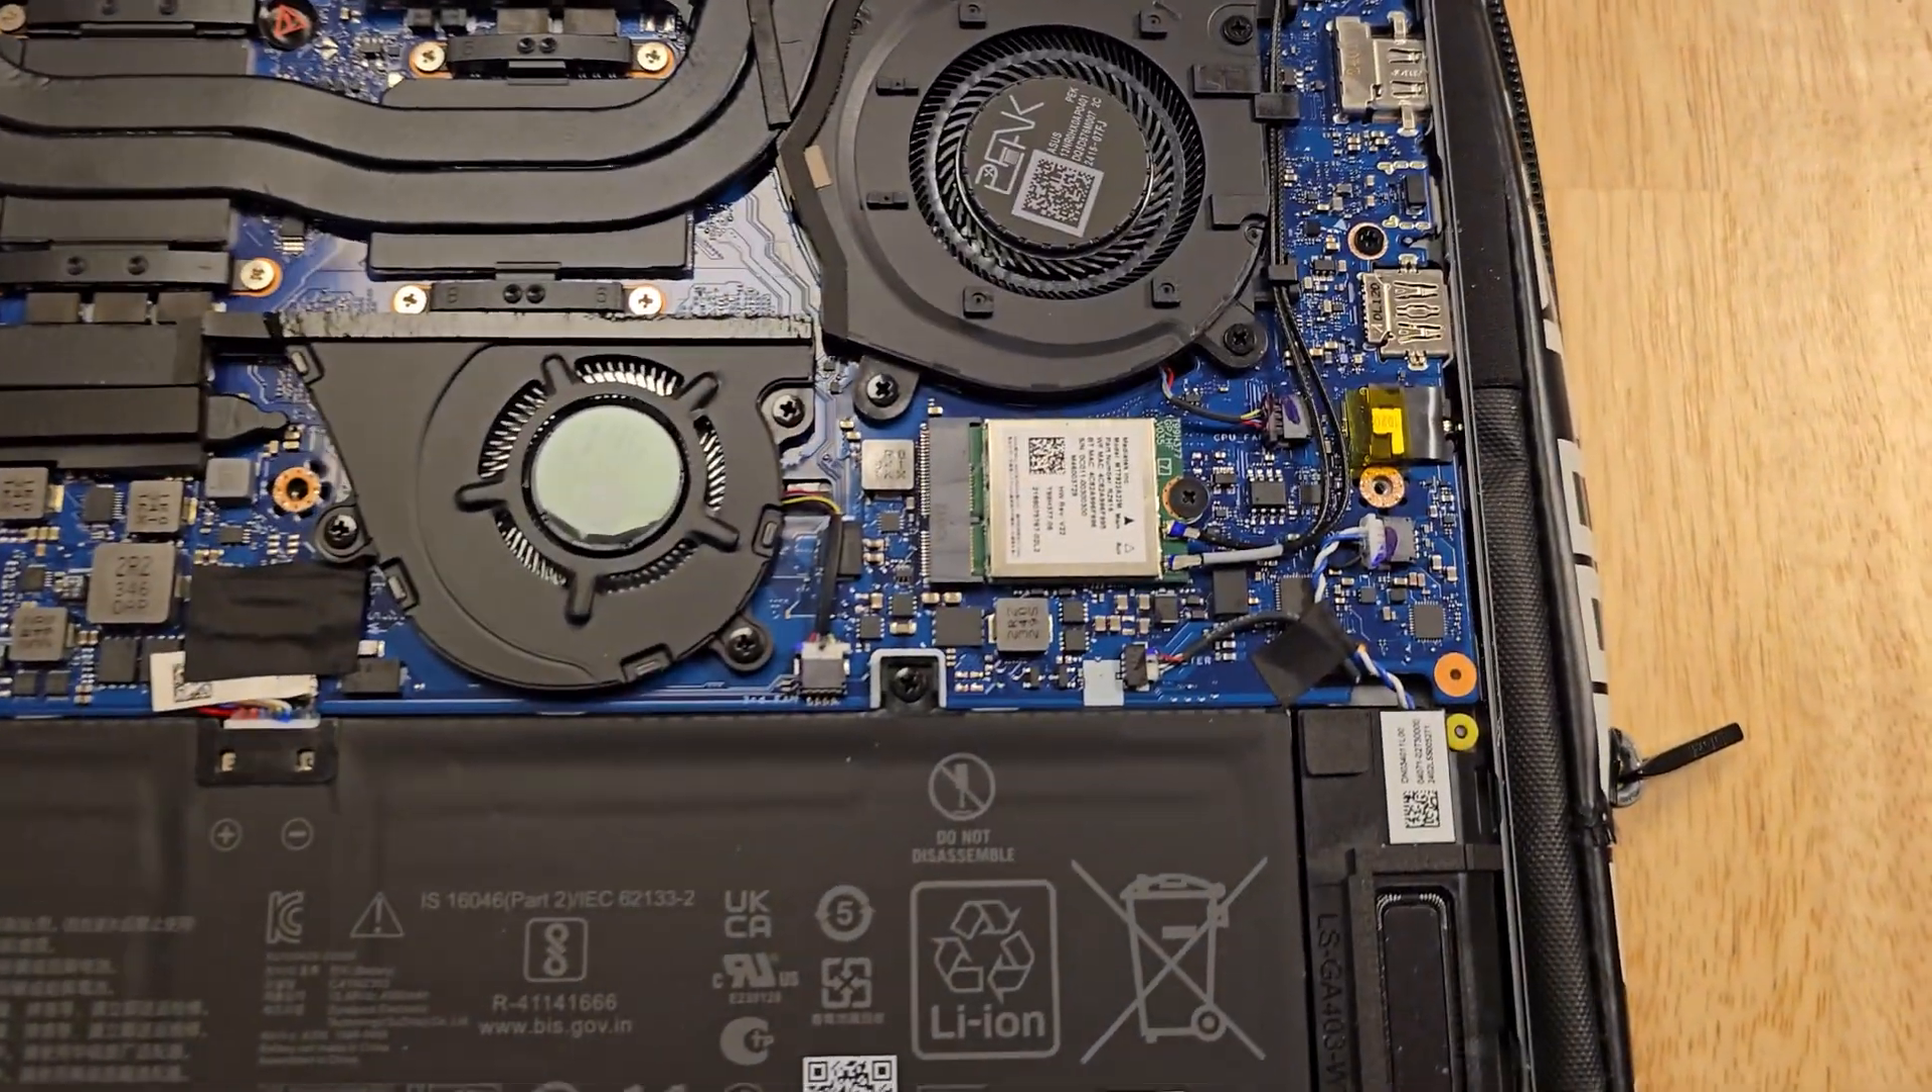Eventually the backplate will just click out and now we have our first look at the motherboard.